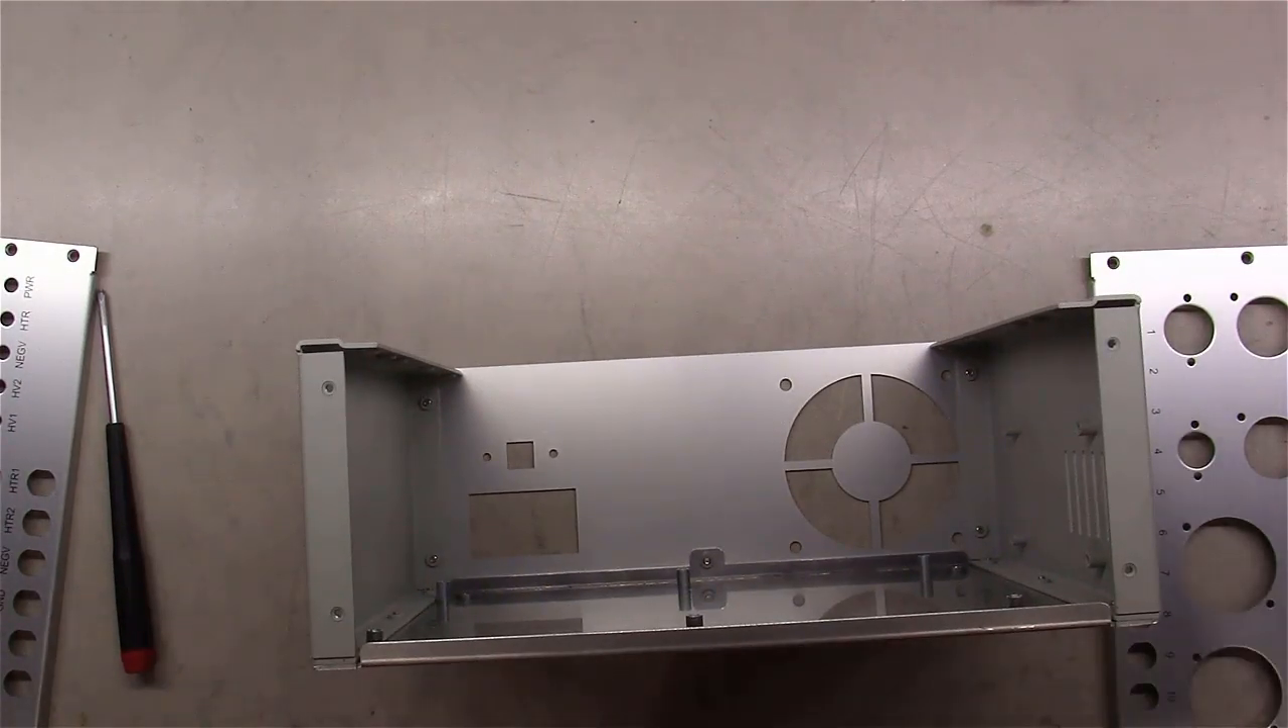All right we've got the back on now we'll flip it over and we can uh just simply four more screws and you've got the front plate mounted.